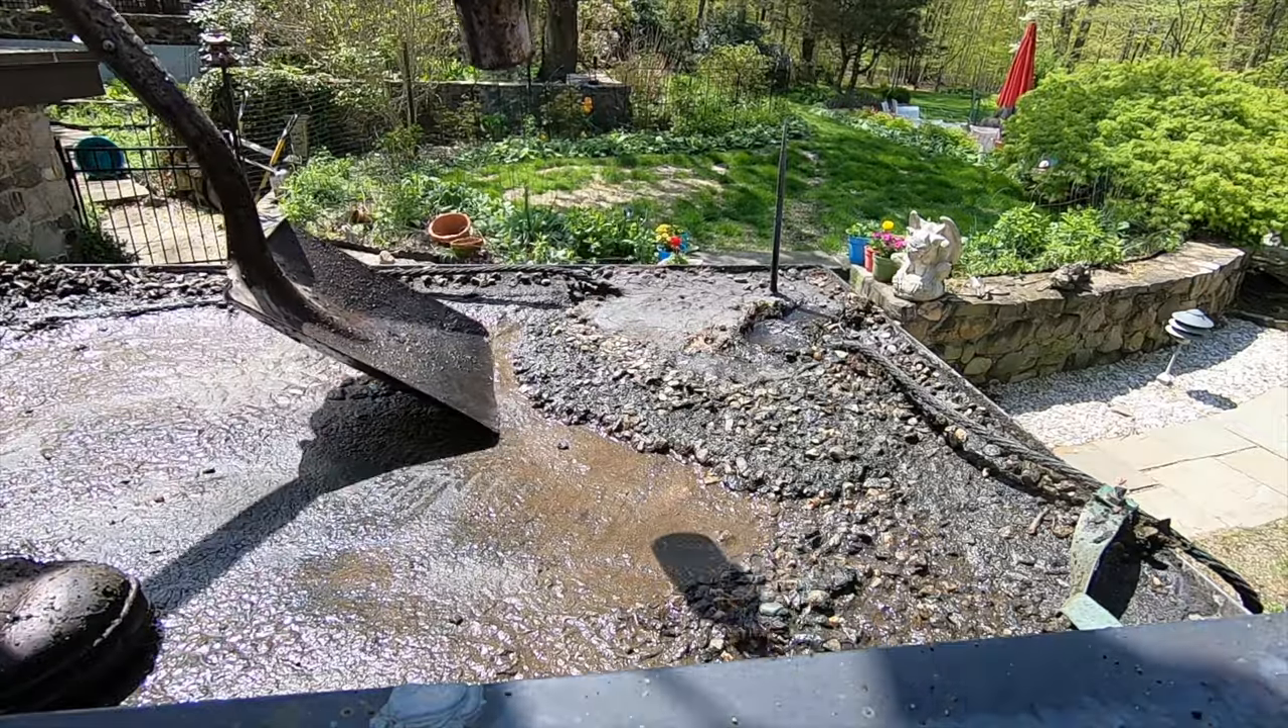So, we've got some gravel off. You can see this is the old built-up roof, but now I'm going to remove the rest of the gravel in that corner.